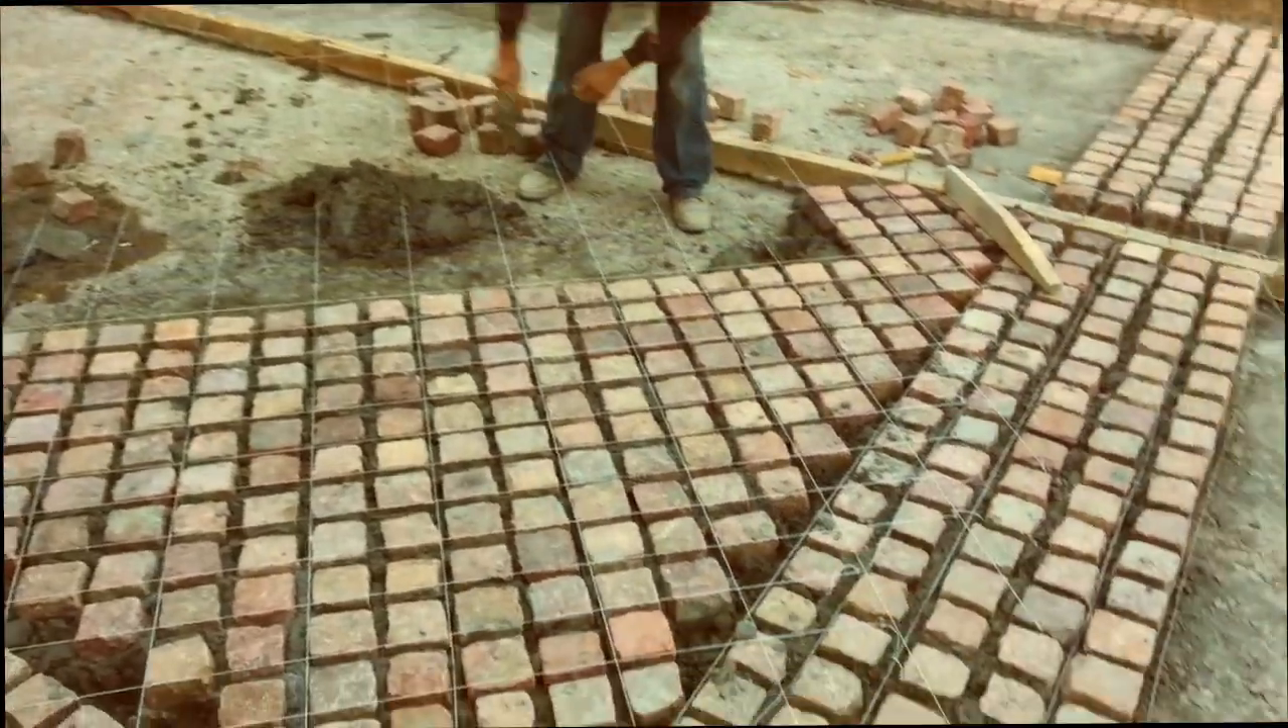These guys are starting to fill in the bricks inside the squares they made with their strings.